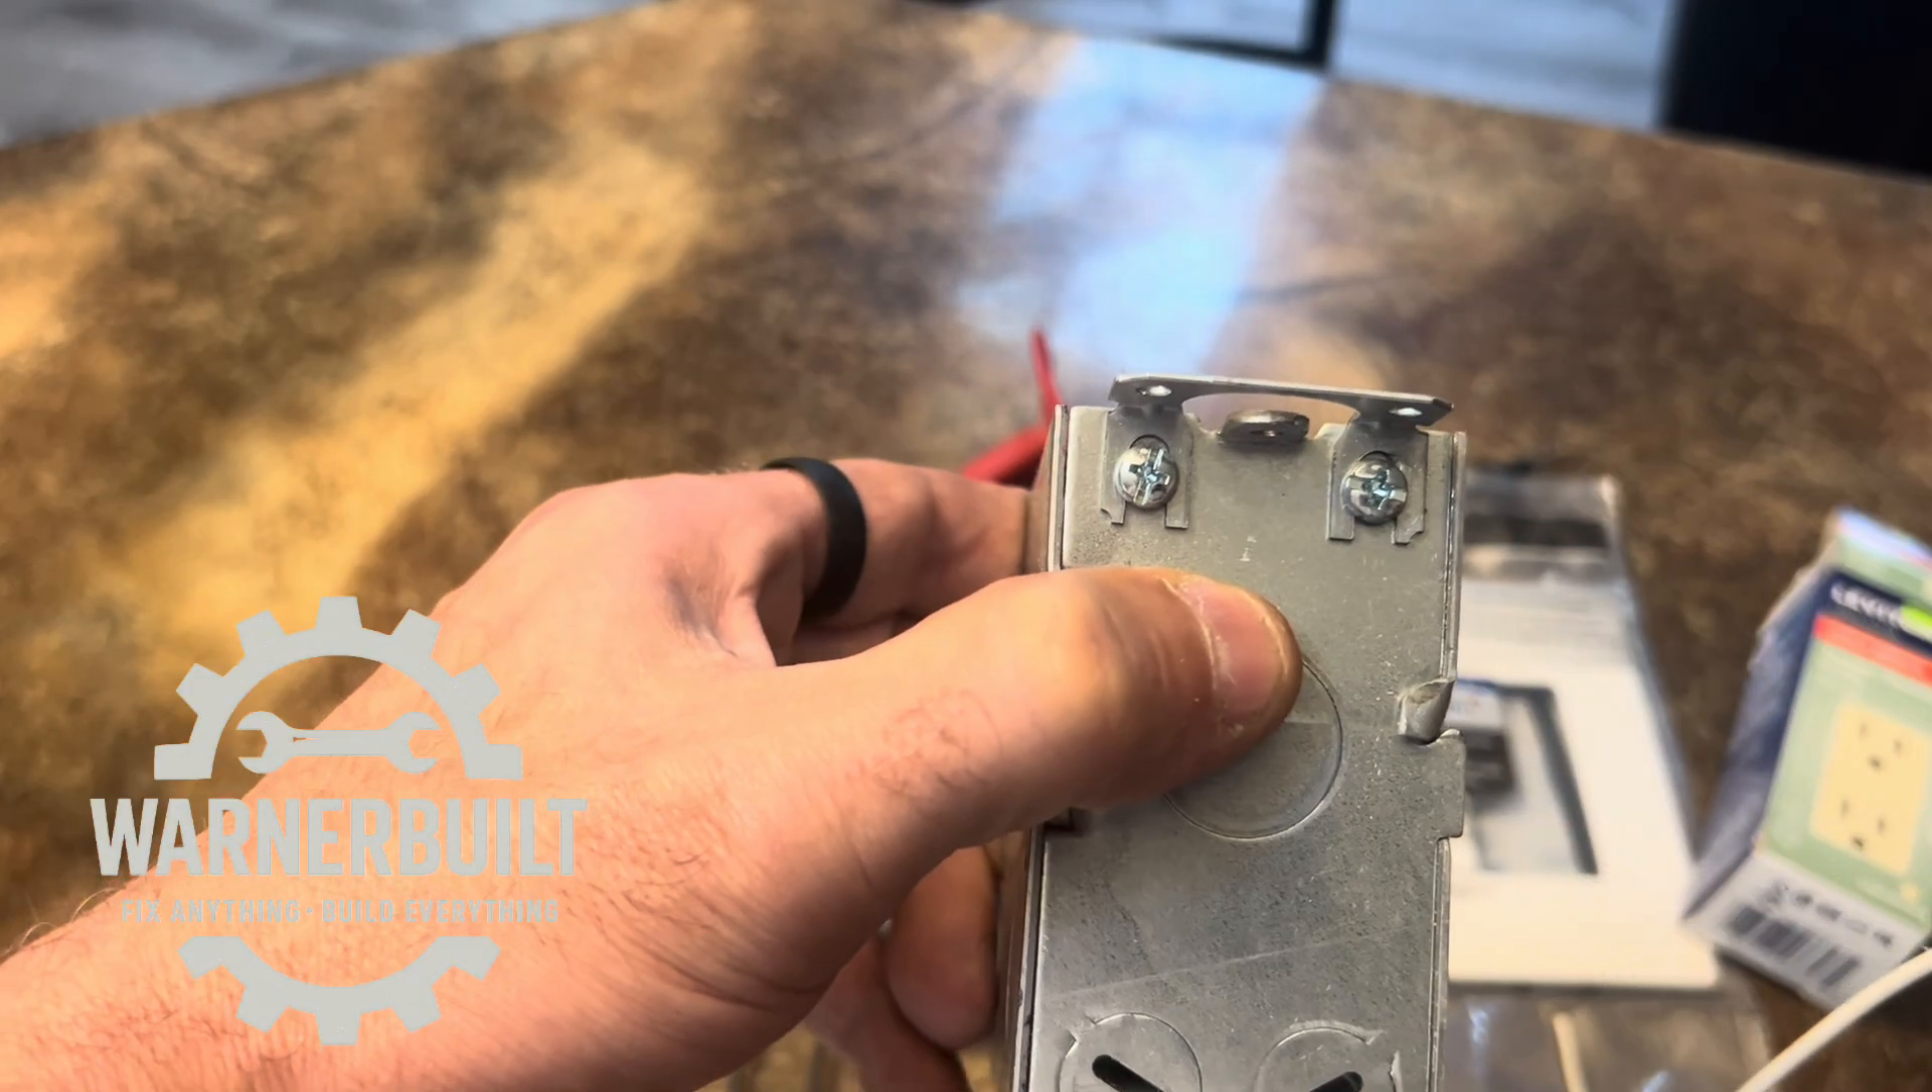Okay, notice the gap between where the screw goes in in the center and the strap that you actually attach to be flush mounted.